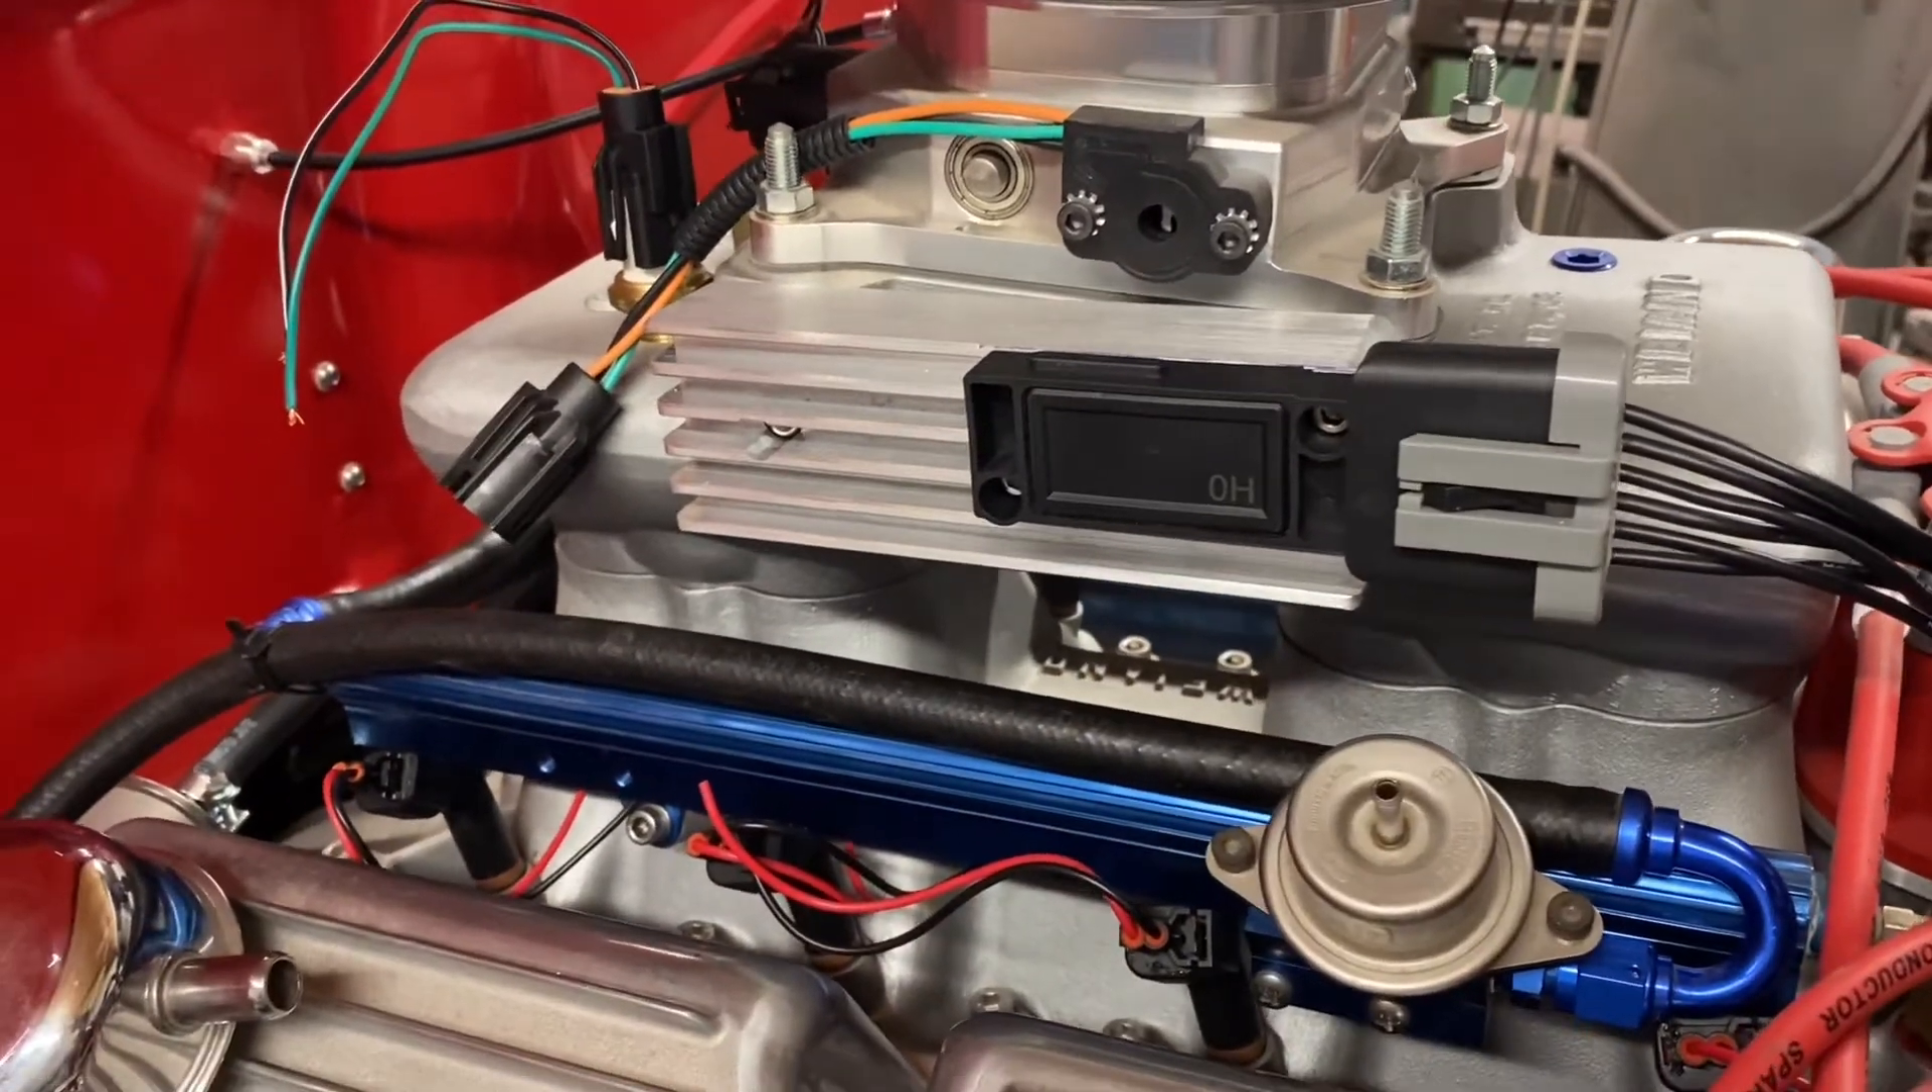Well, here's the heat sink mounted on the intake with the TFI module bolted to it.